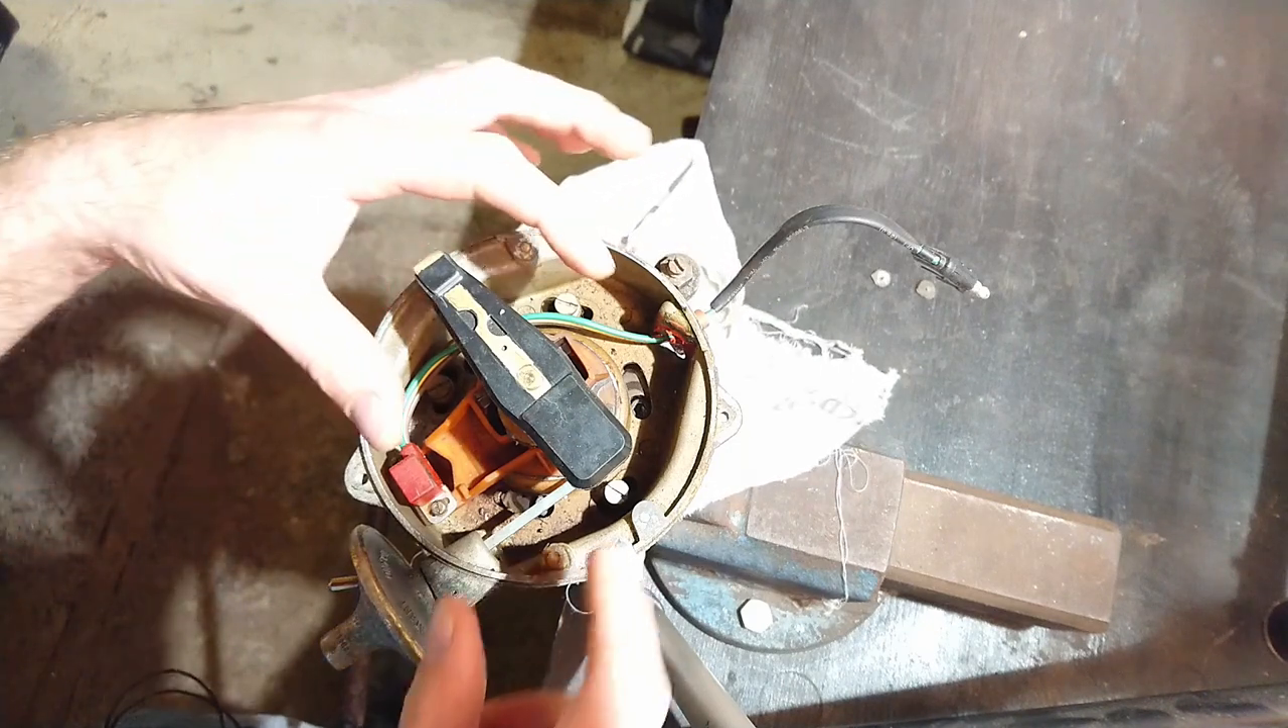And now I have the distributor out of the car.